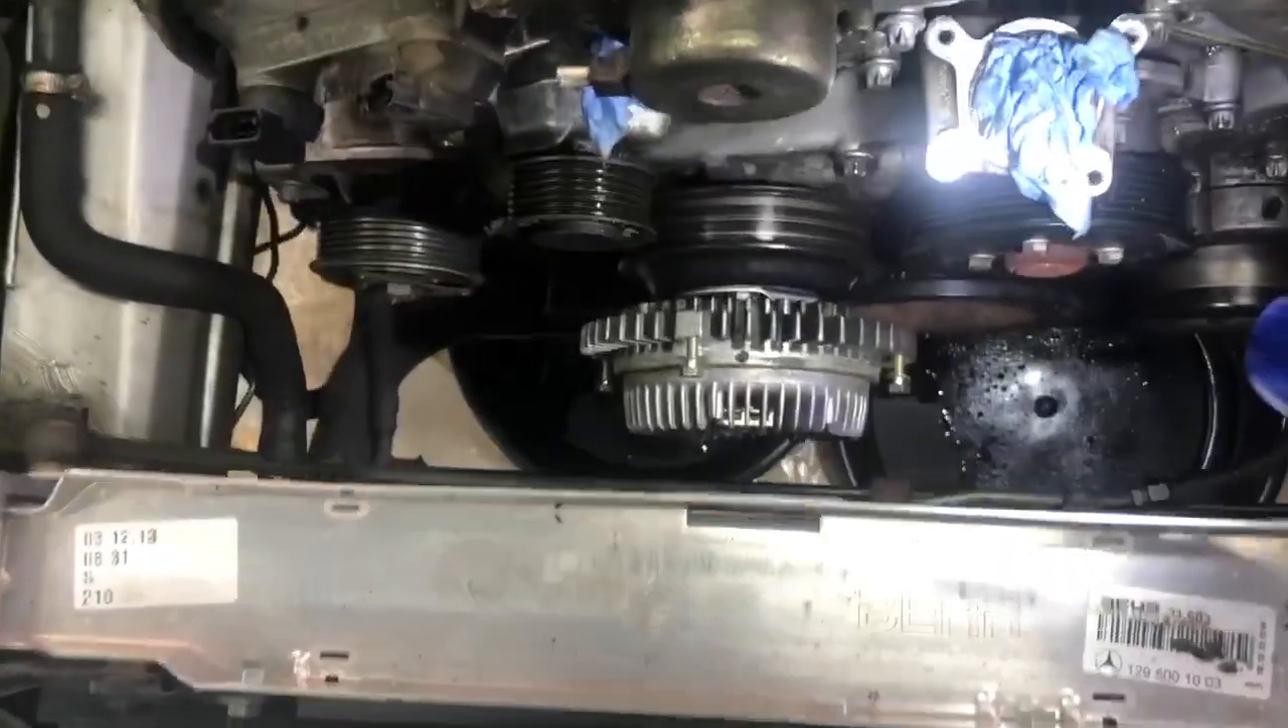I removed the fan itself but not the fan clutch over there which was kind of a pain.